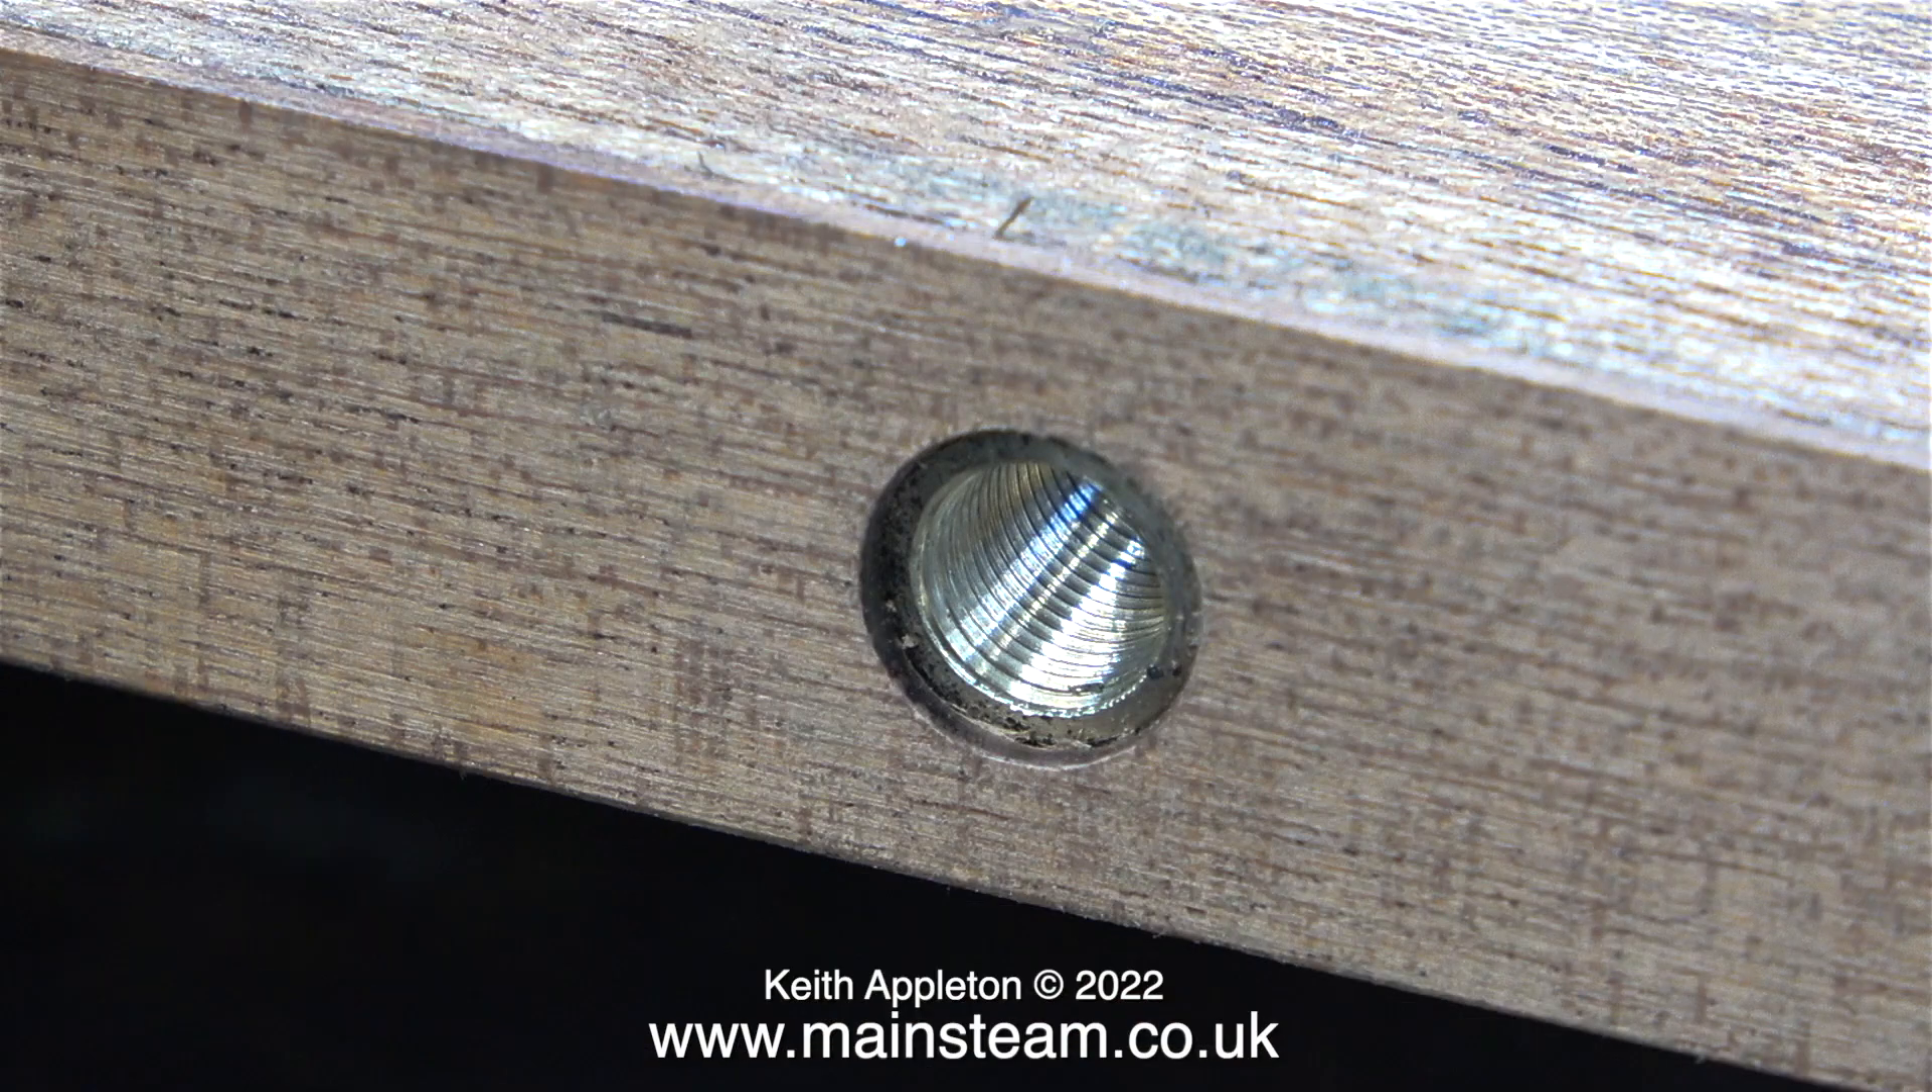What I was really doing was making sure that this hole perfectly matched the position of the brass fitting. And as you can see here, it does.